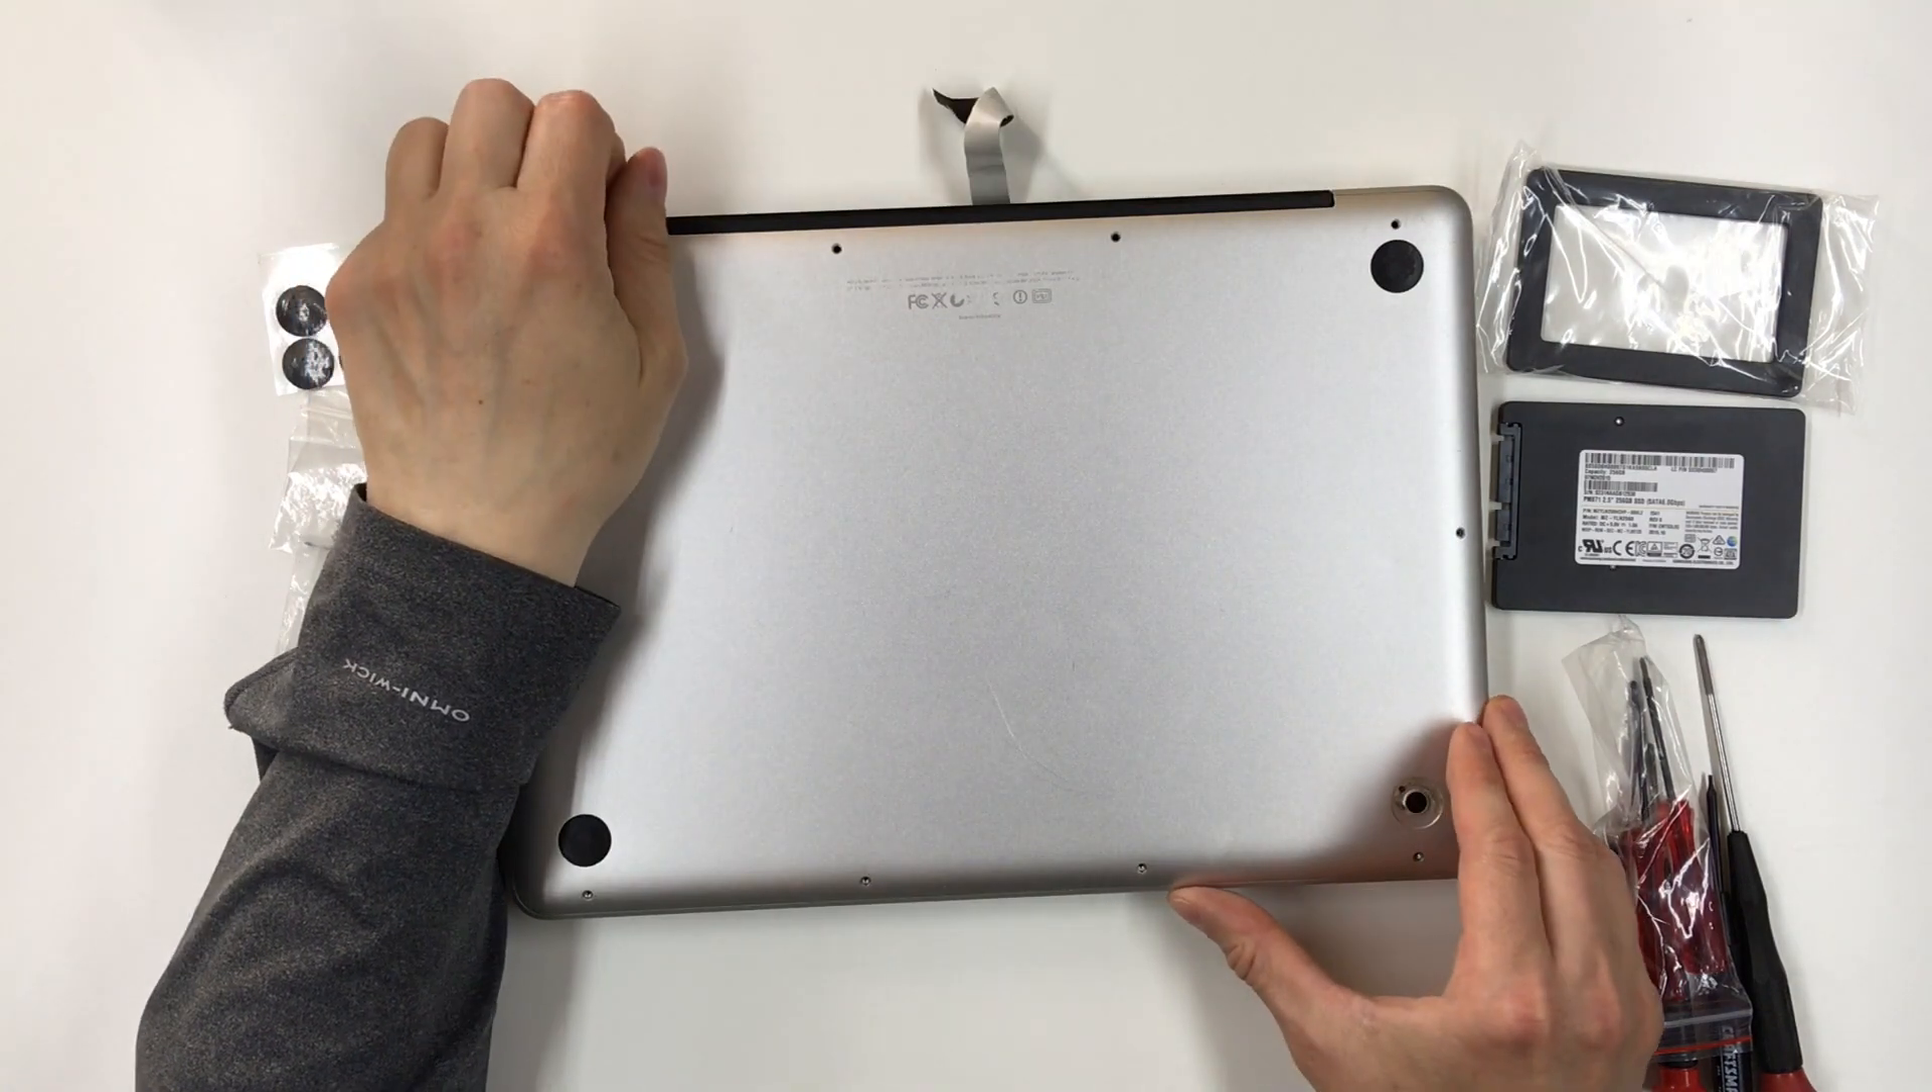Now, before I do, I wanted to show you, here's the missing foot. So I need to put one of those replacement feet on there.